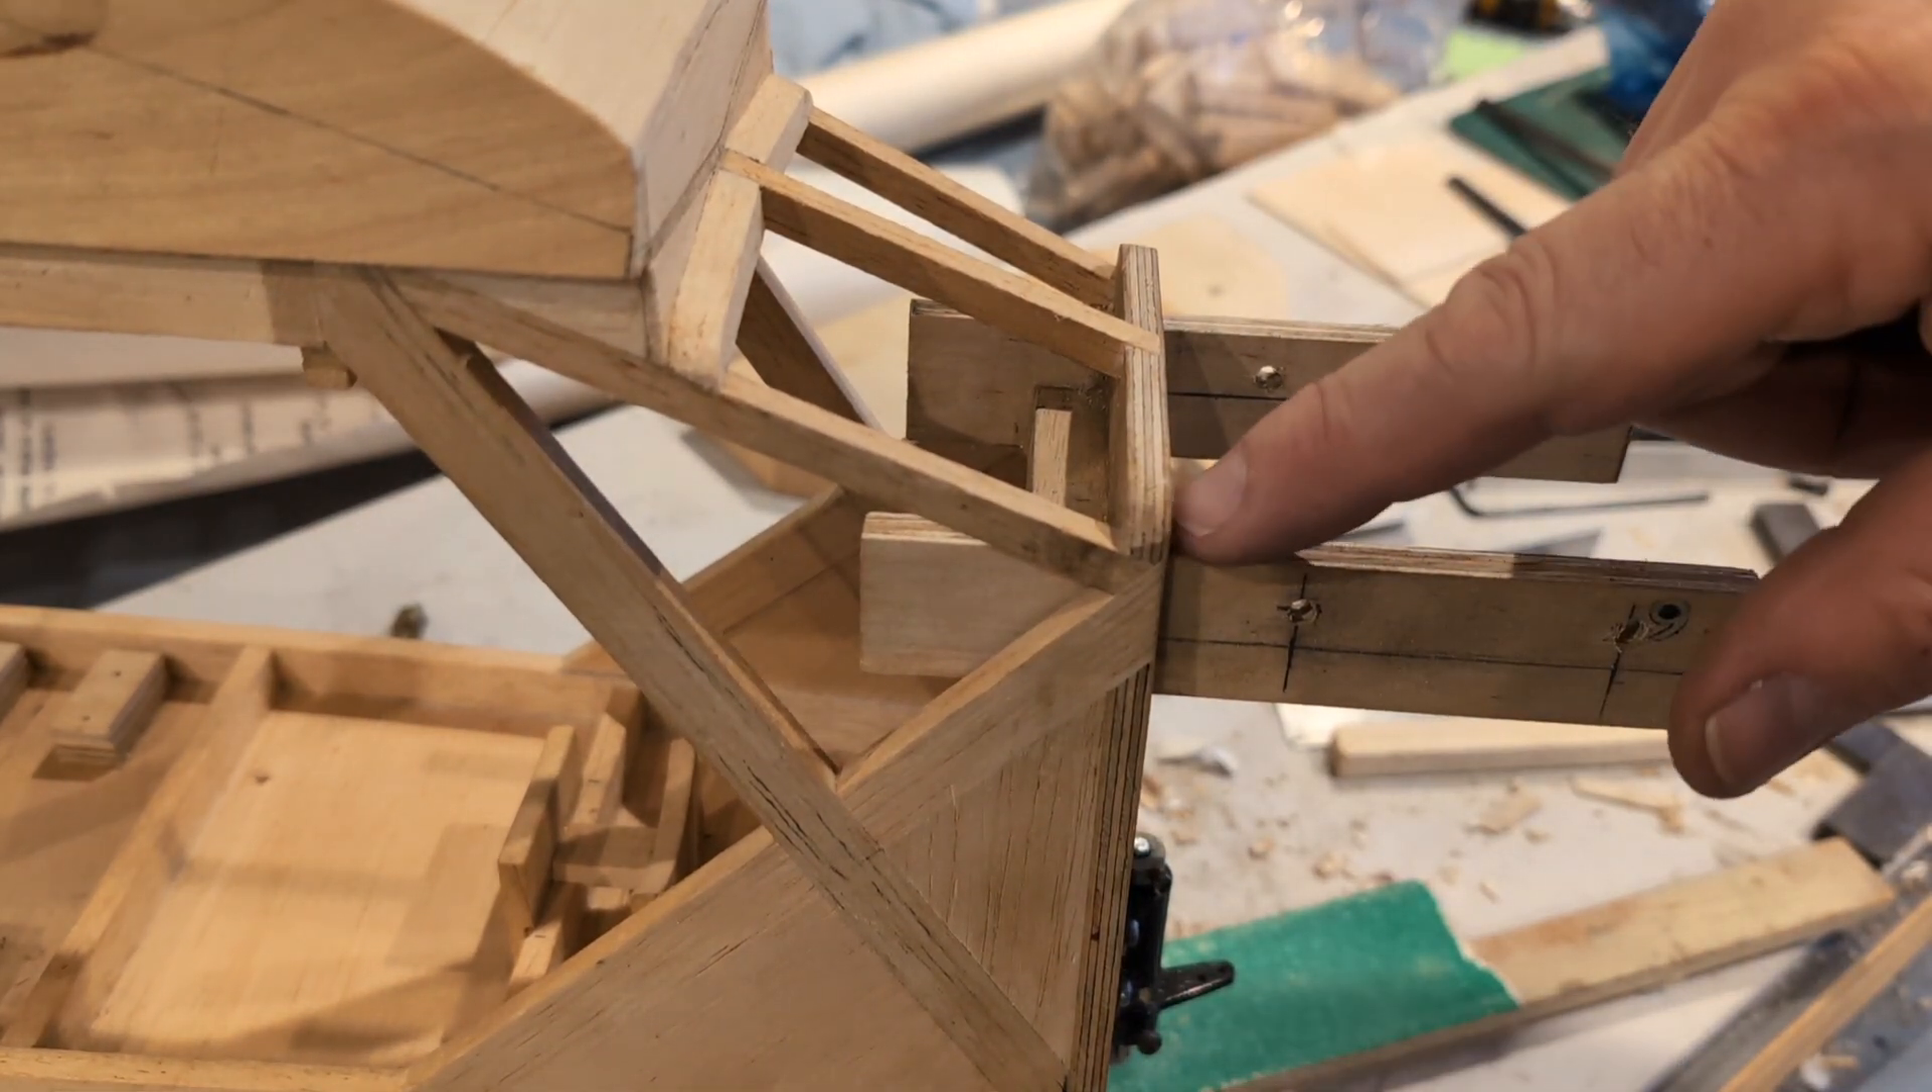The bearers are now in place. Glued, epoxied.